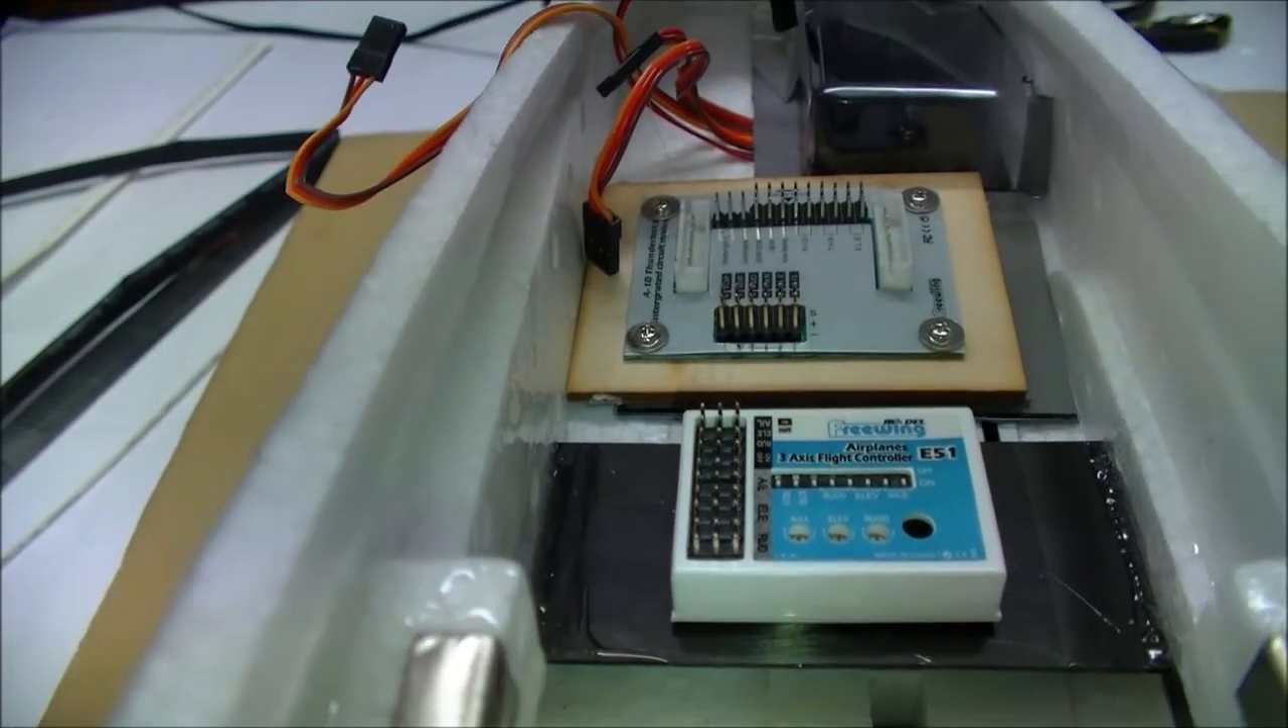You'll see that I've got my little Freewing Gyro installed, ready to go.